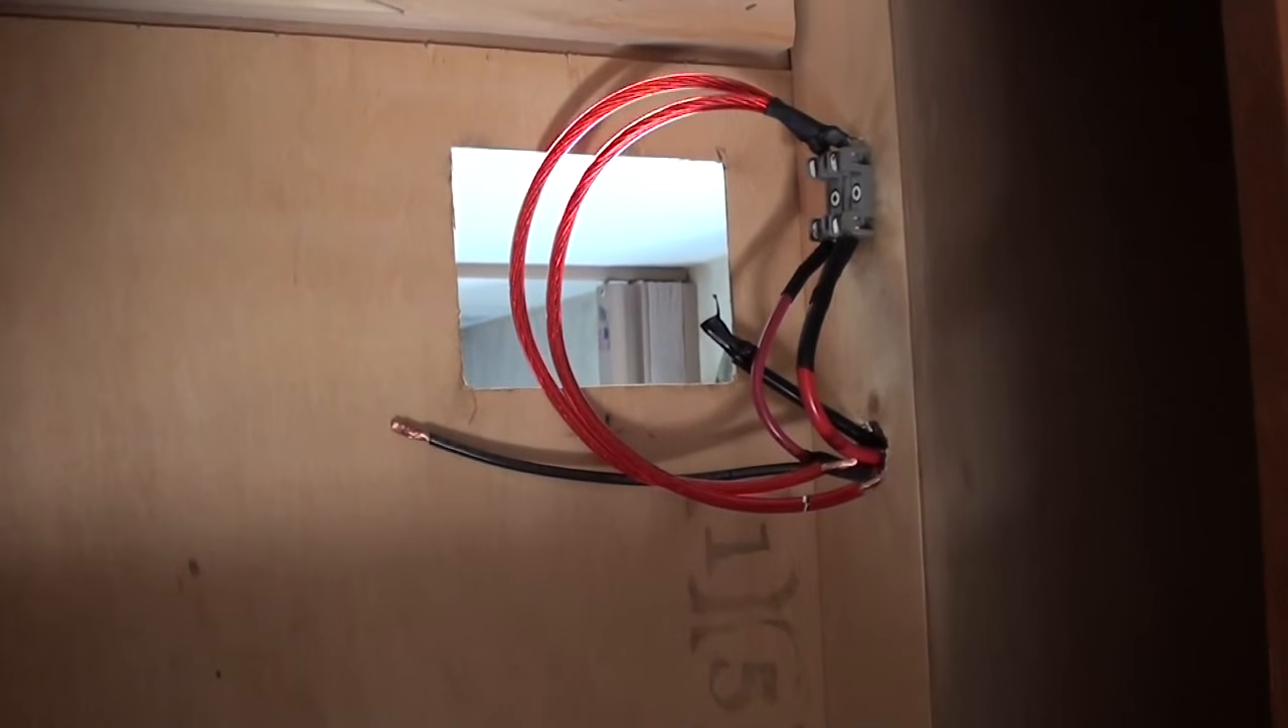Okay, there she is, the little fuse block in place.